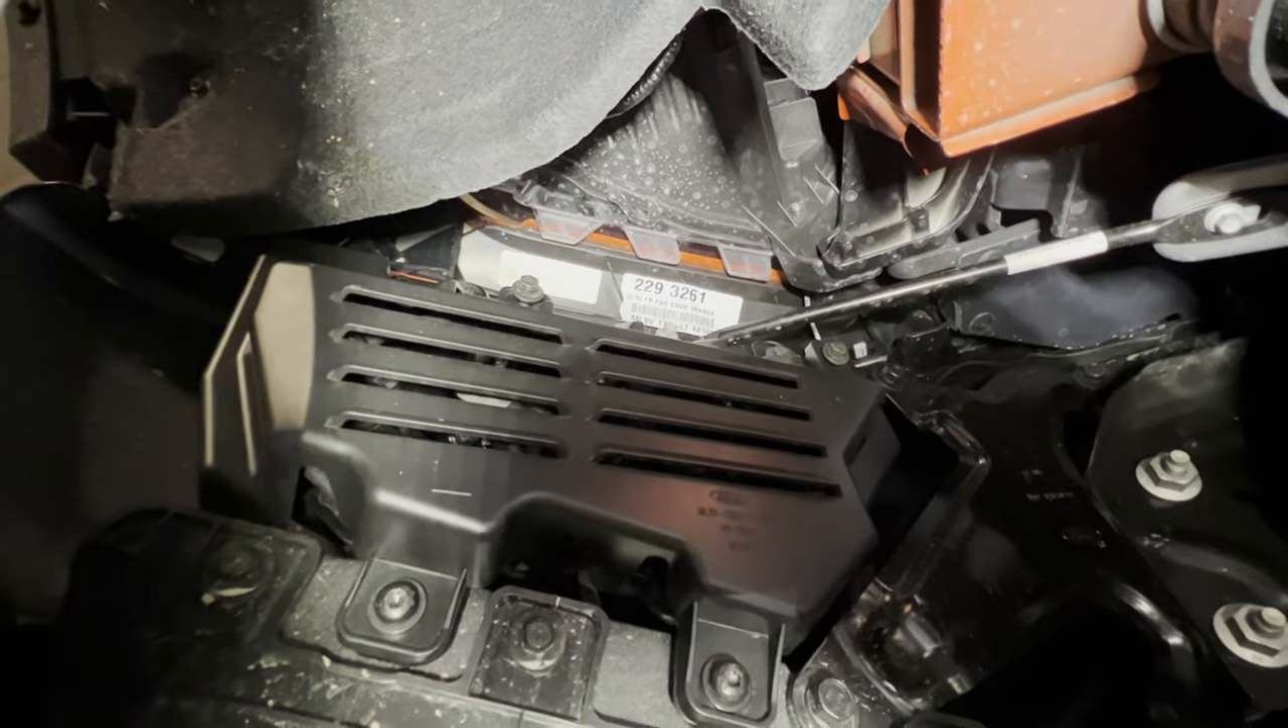As you can see, the cover fits just fine over top of the new replacement lights and it looks just like it was all factory again and you're good to go.